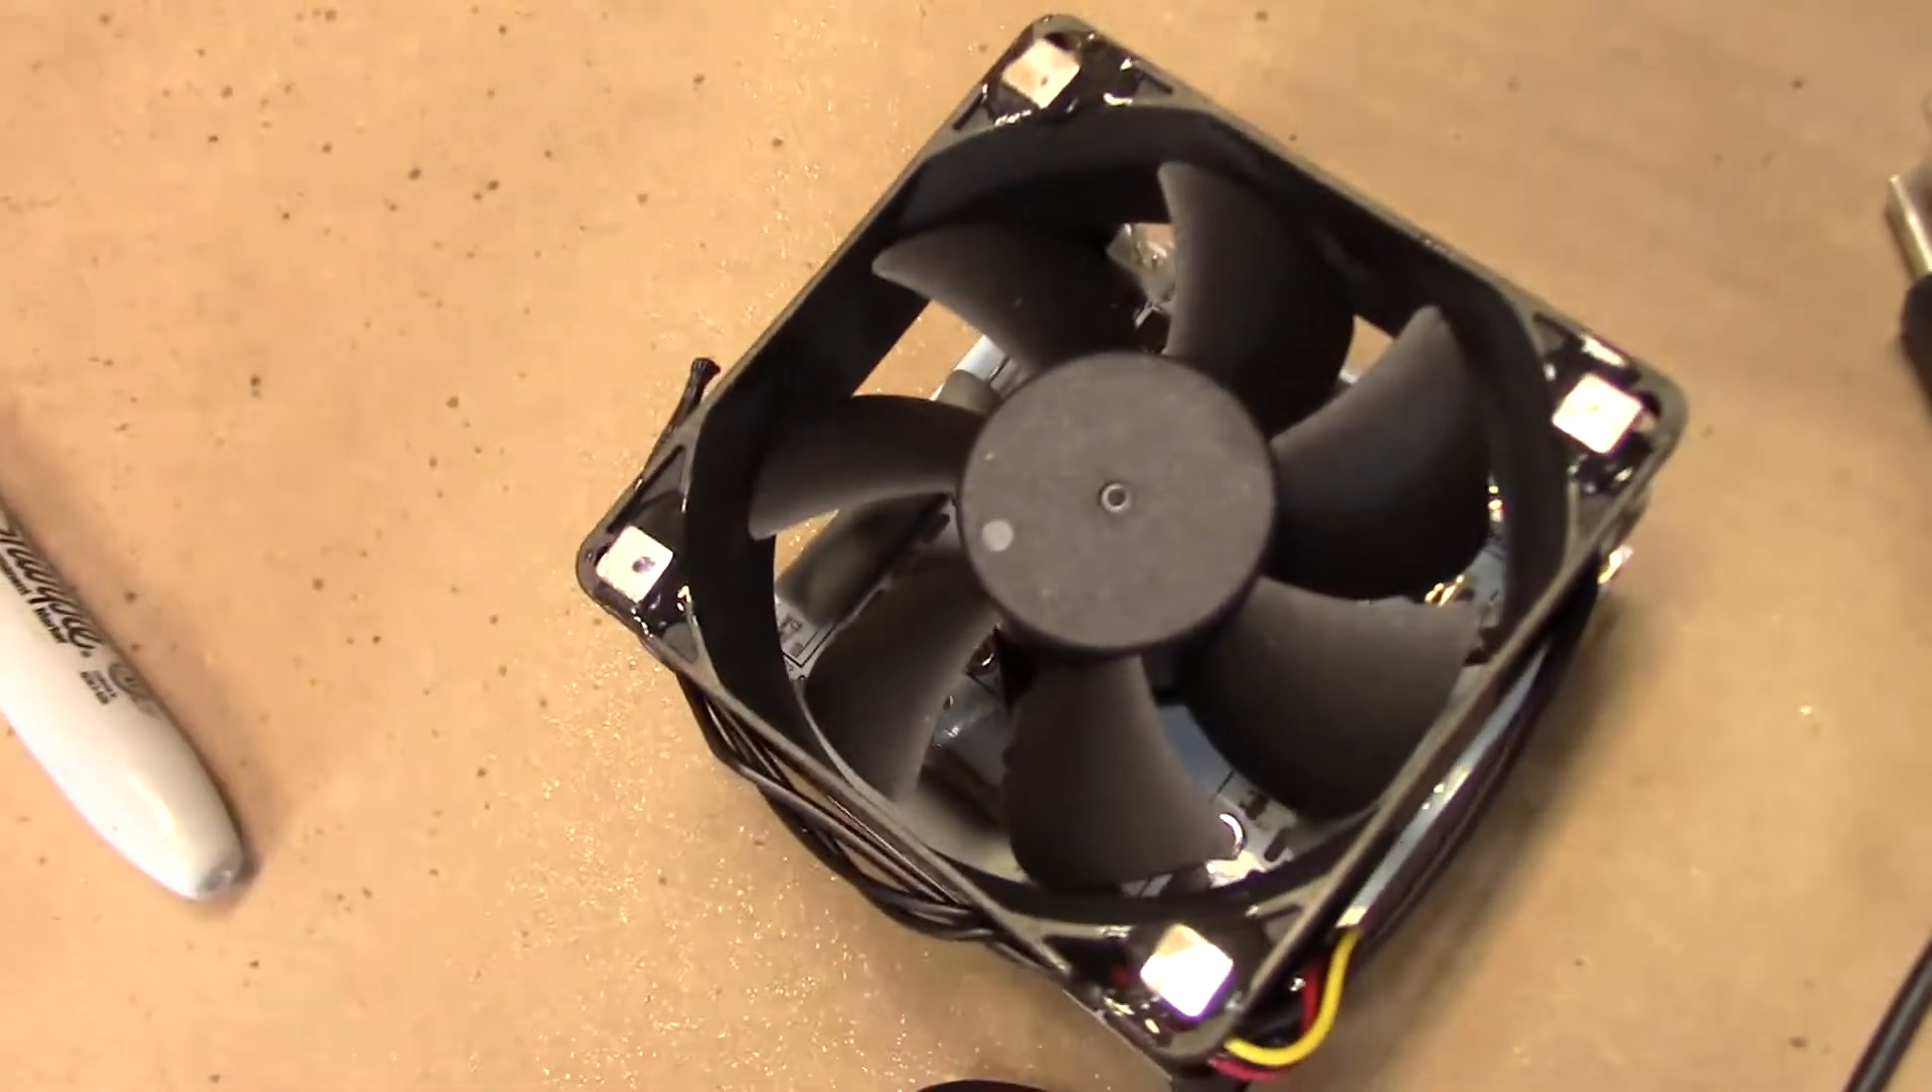Here you can see I already epoxied four of the magnets.